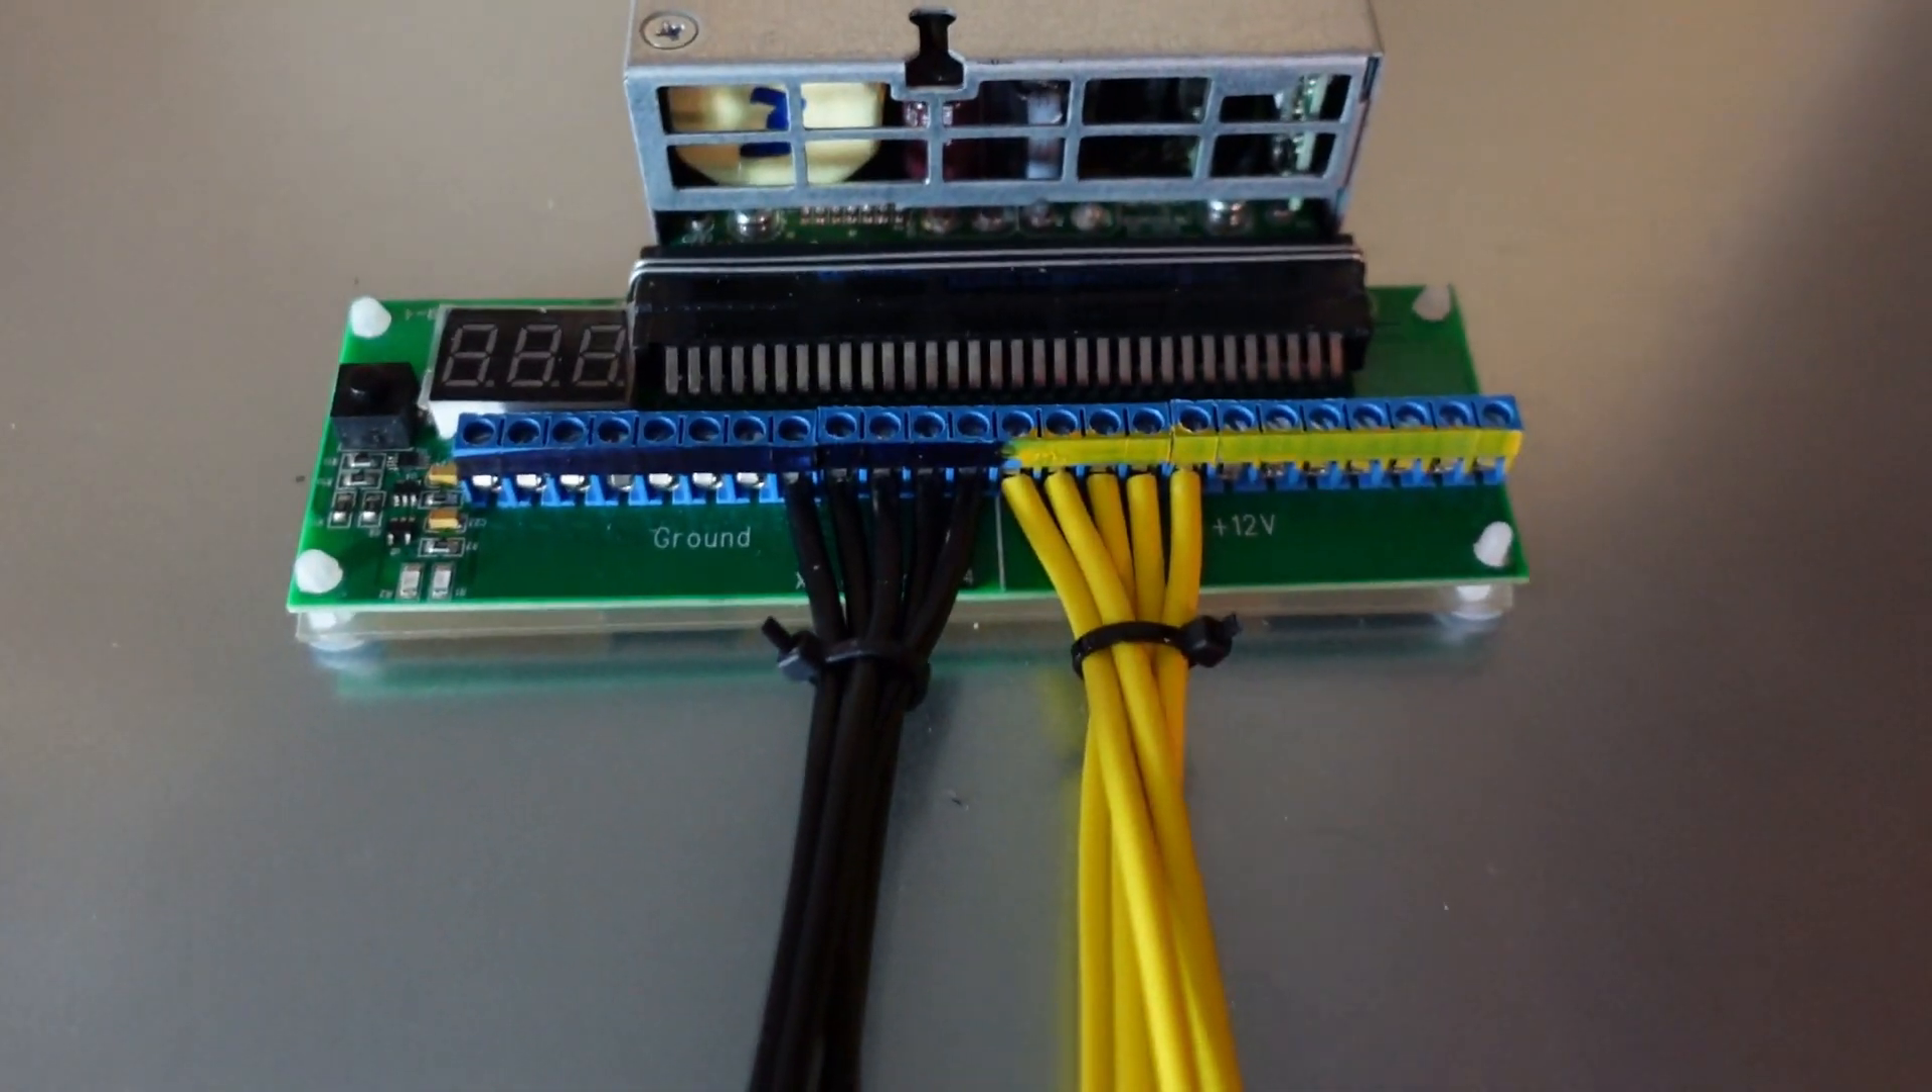So here you can see our wiring is in i put a bit of zip ties around them so everything looks kind of nice neat and clean.